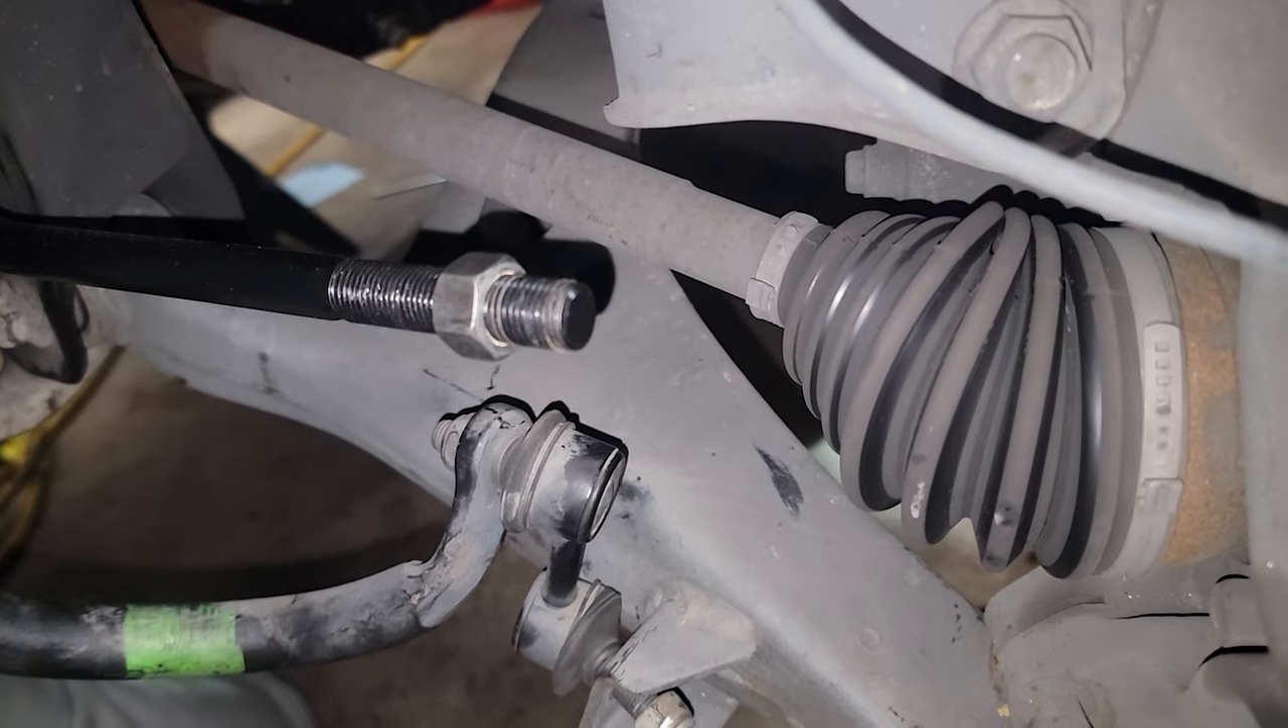Now I have everything hooked up except for the tie rods.